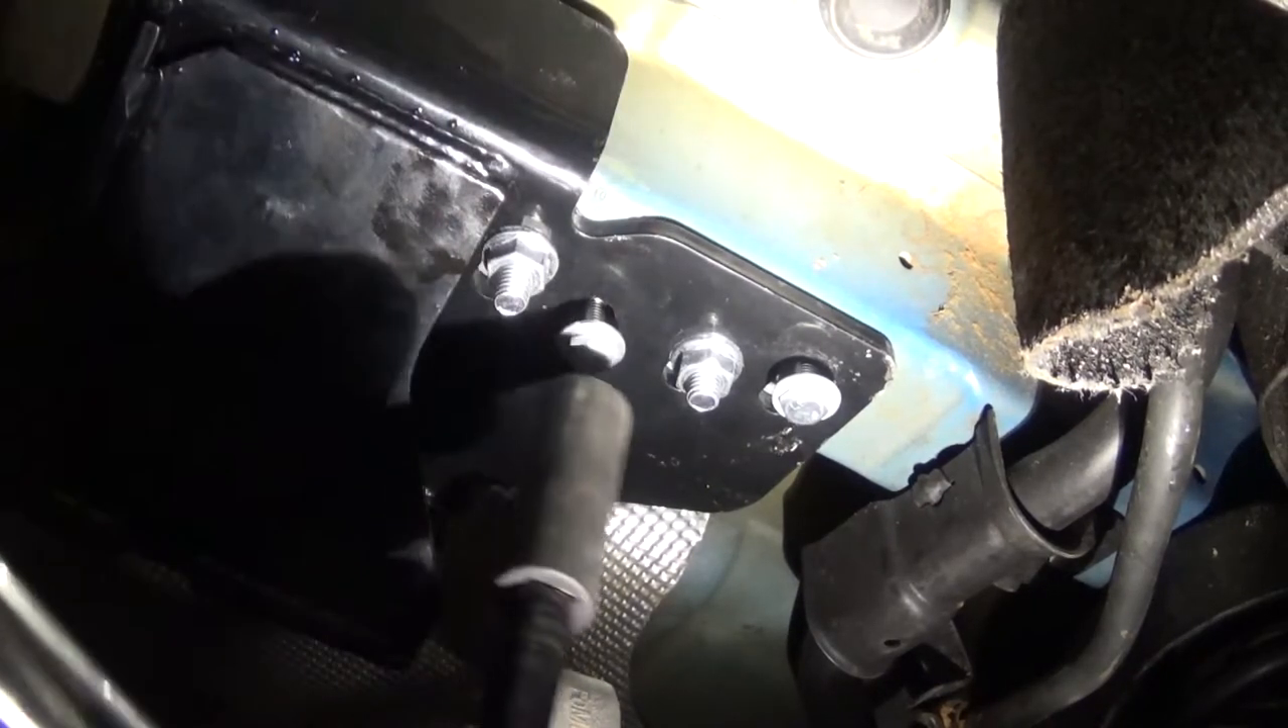You can see I've put the bolts back in for the muffler brackets just to make sure I don't accidentally get them covered up with the hitch and then have to redo this process.